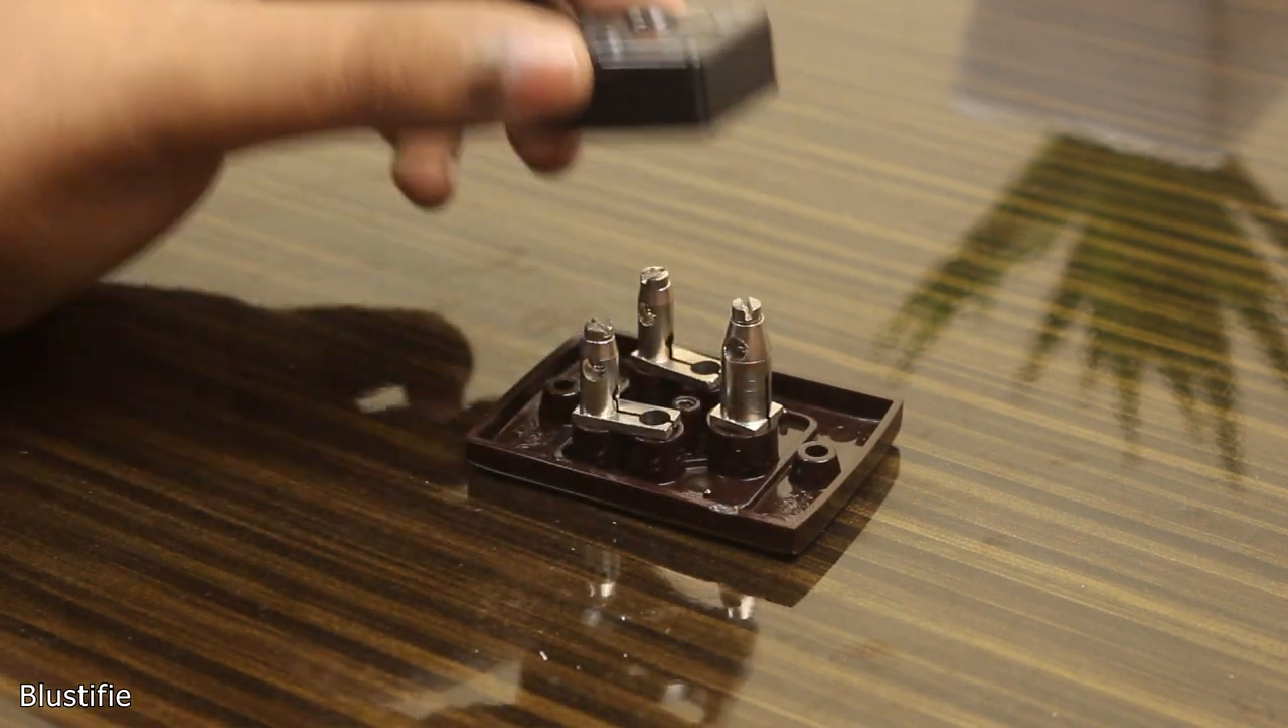After disassembling the socket, we get 3 individual pins, where the plugs actually make contact.